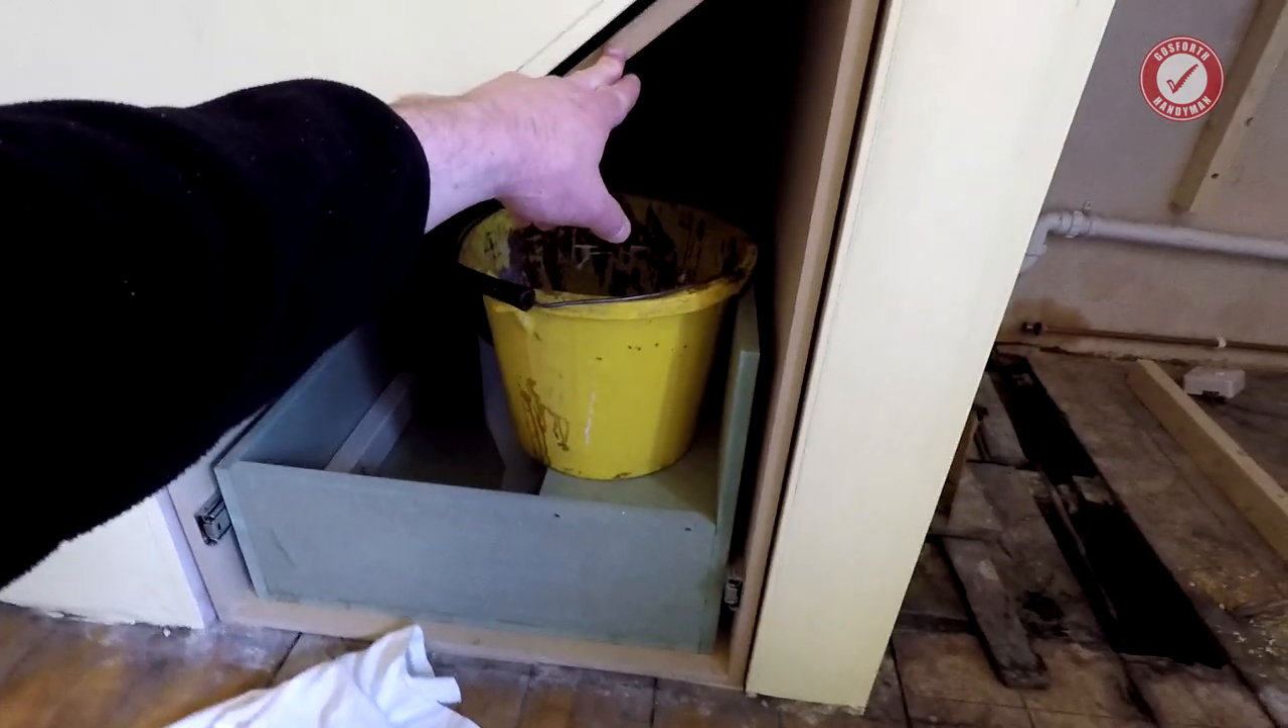So here's this unit which is now in and that's installed.